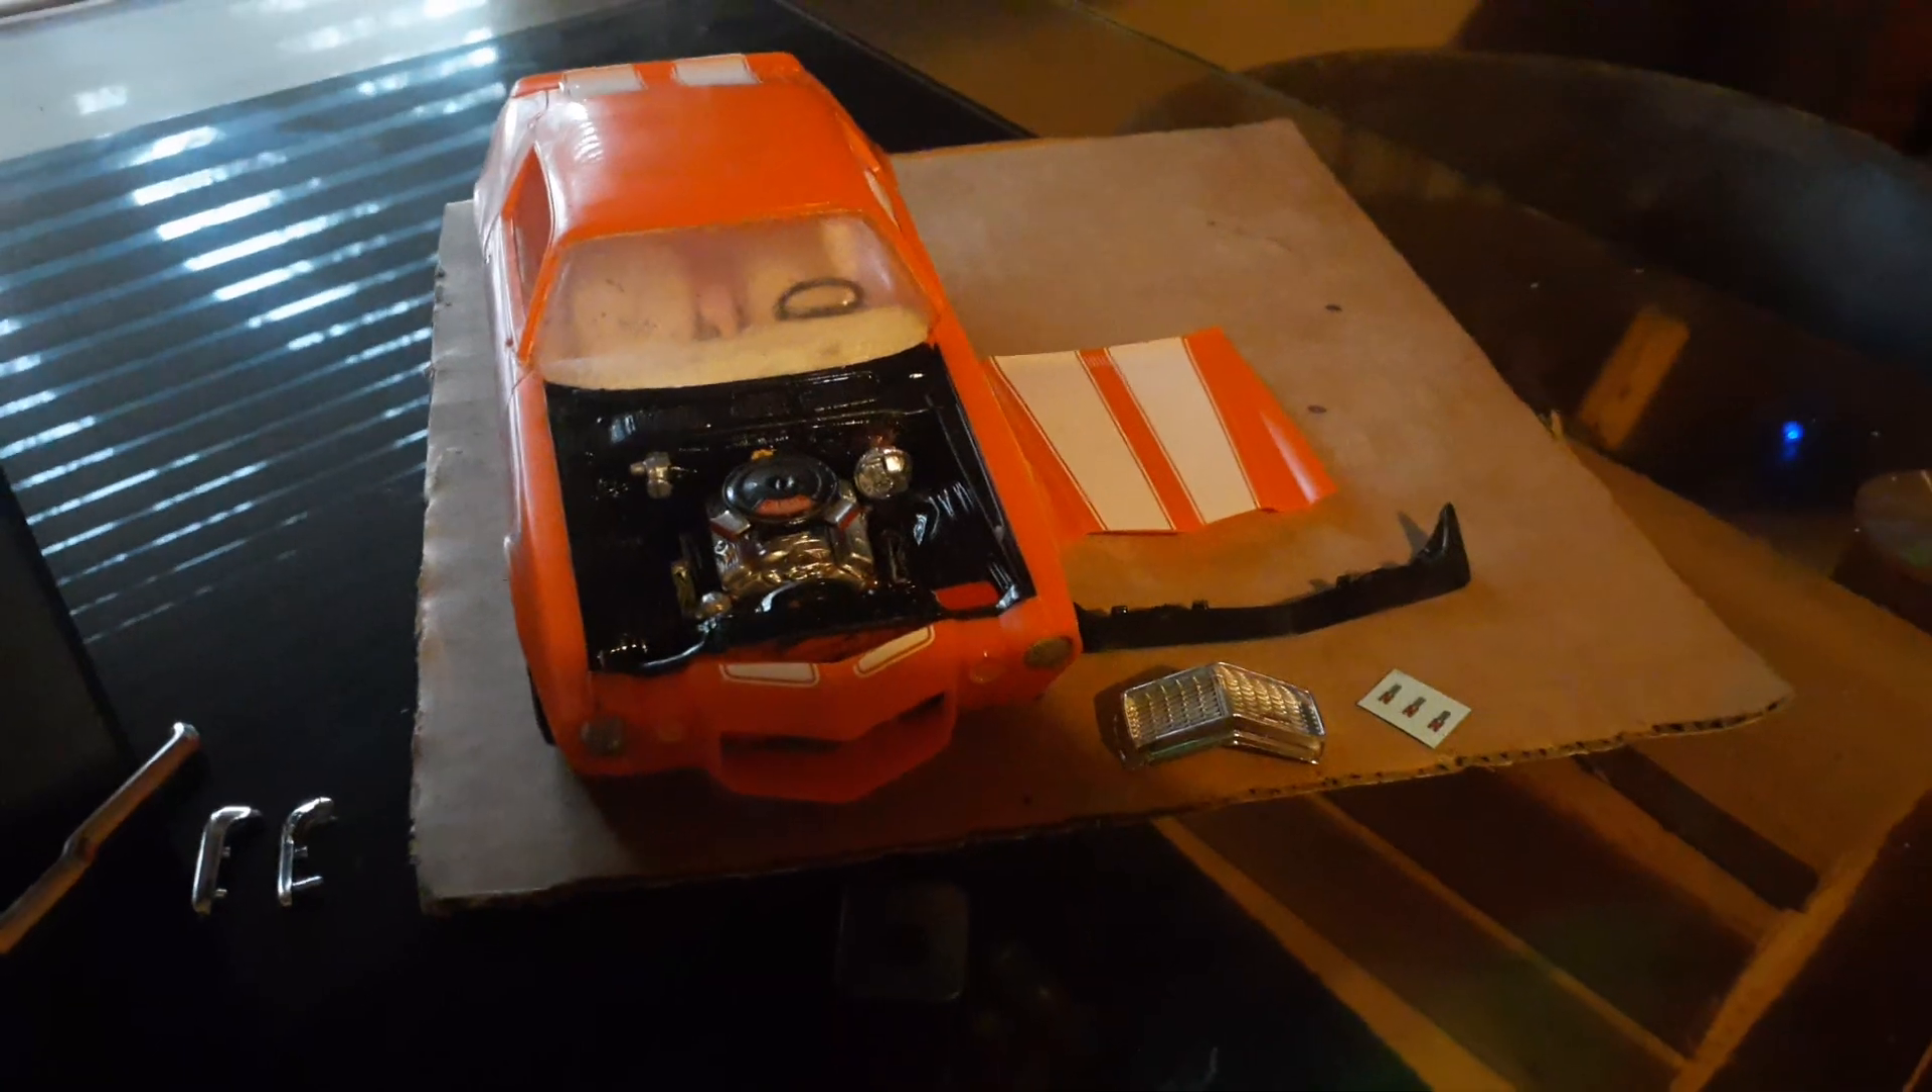Engine compartment's all done.